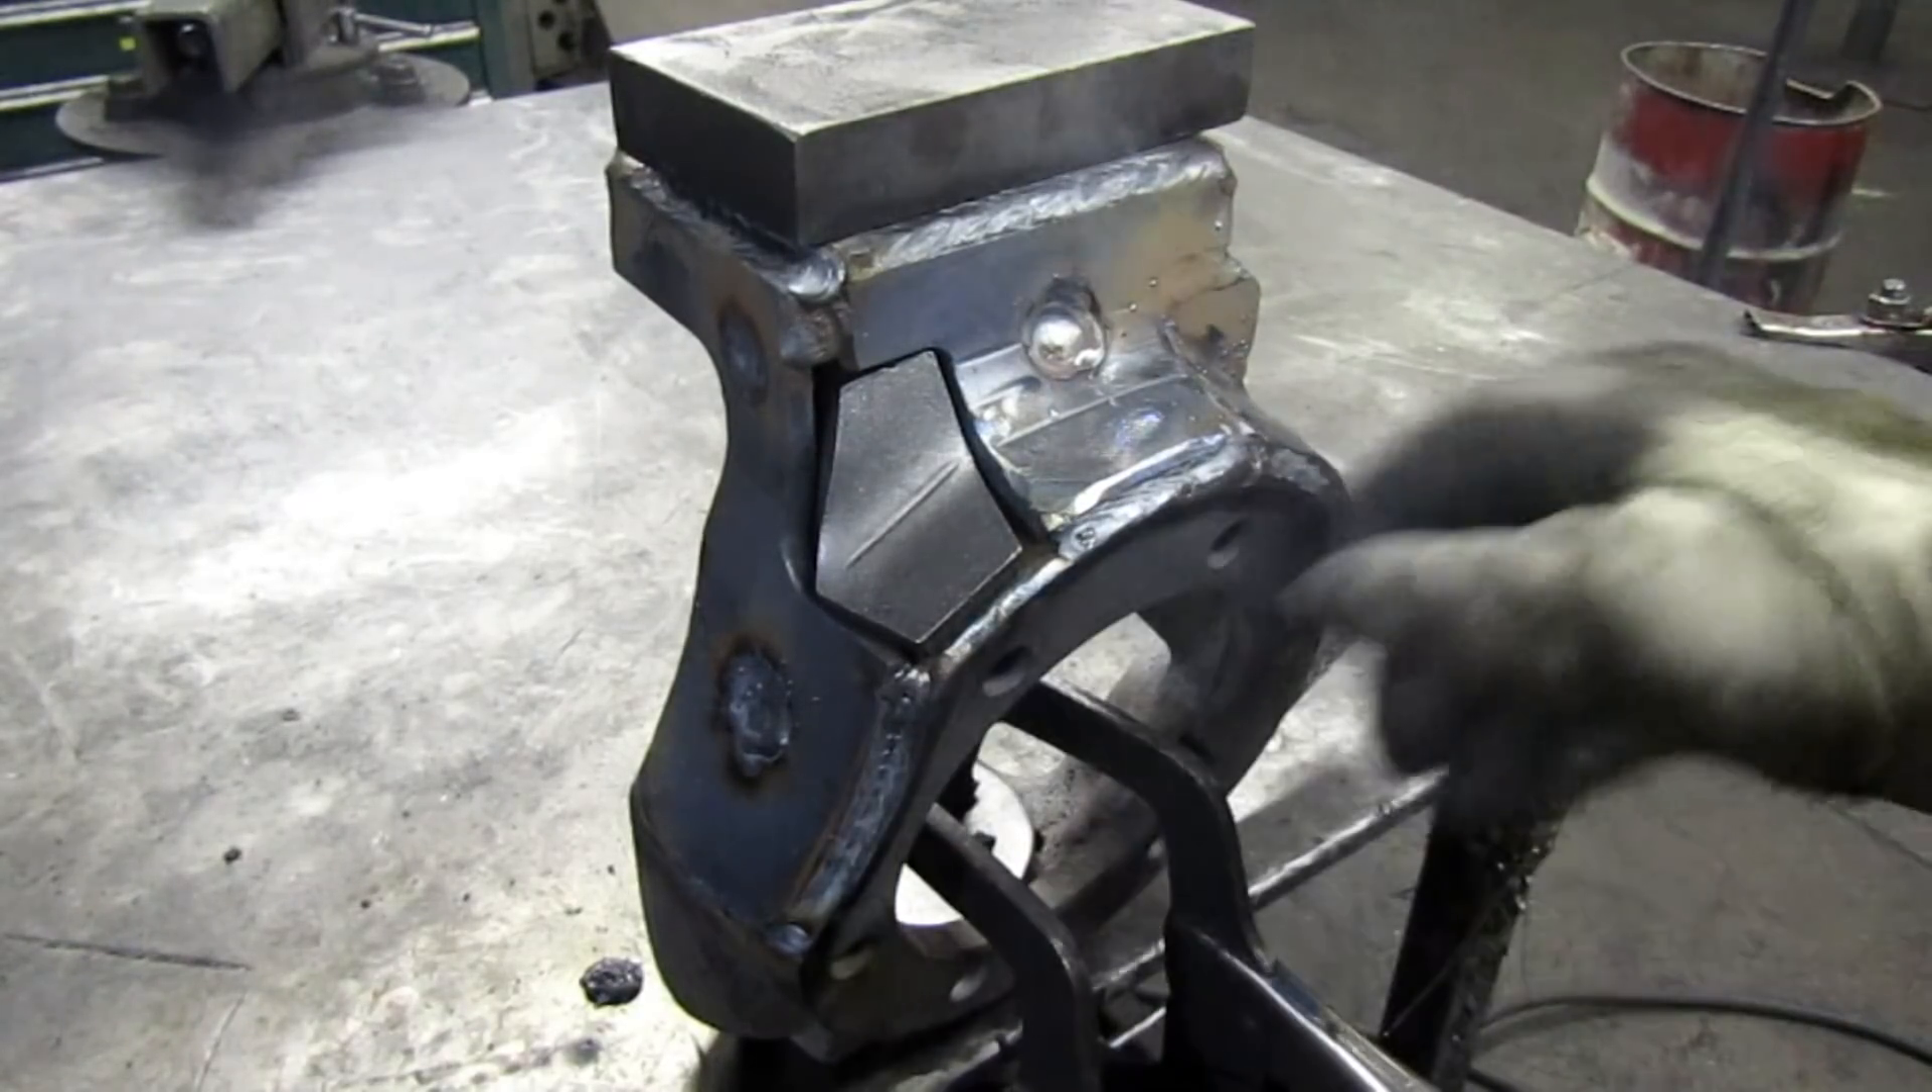So we got majority of the welding done.